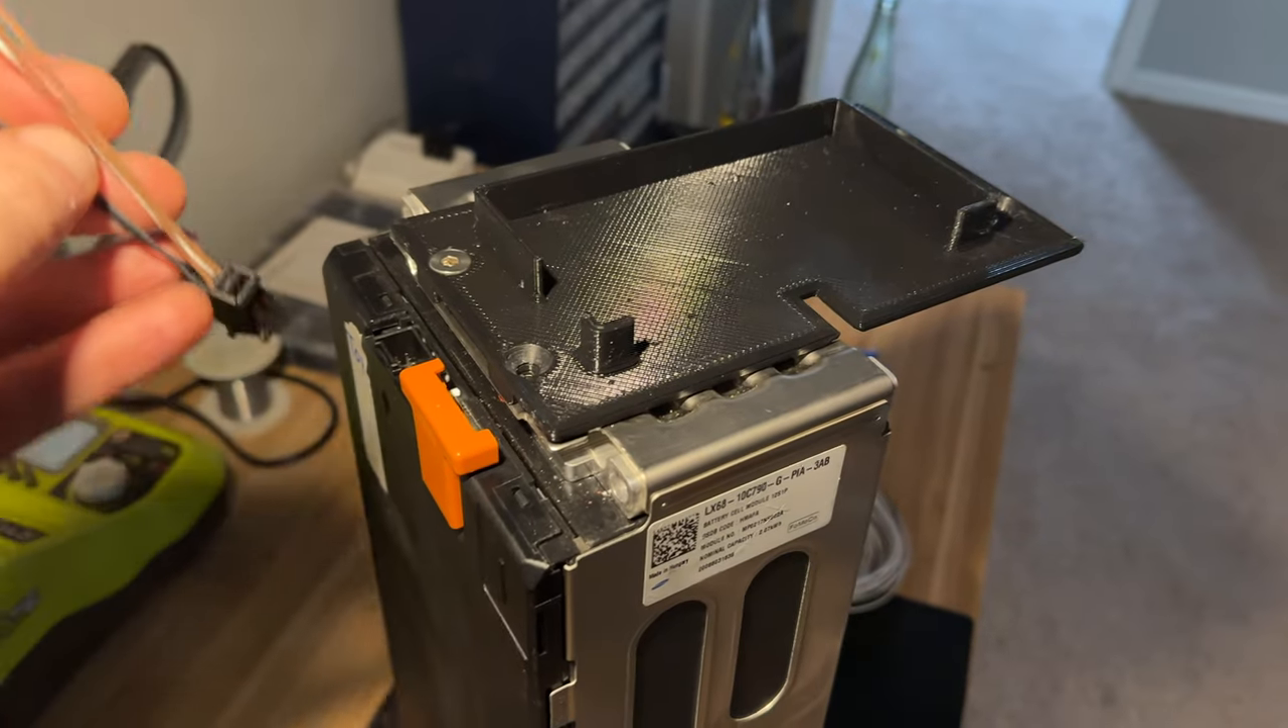So here is half of the battery pack with the bracket for the BMS in place and then this black connector will have the zeroth through the third balance lead on it.